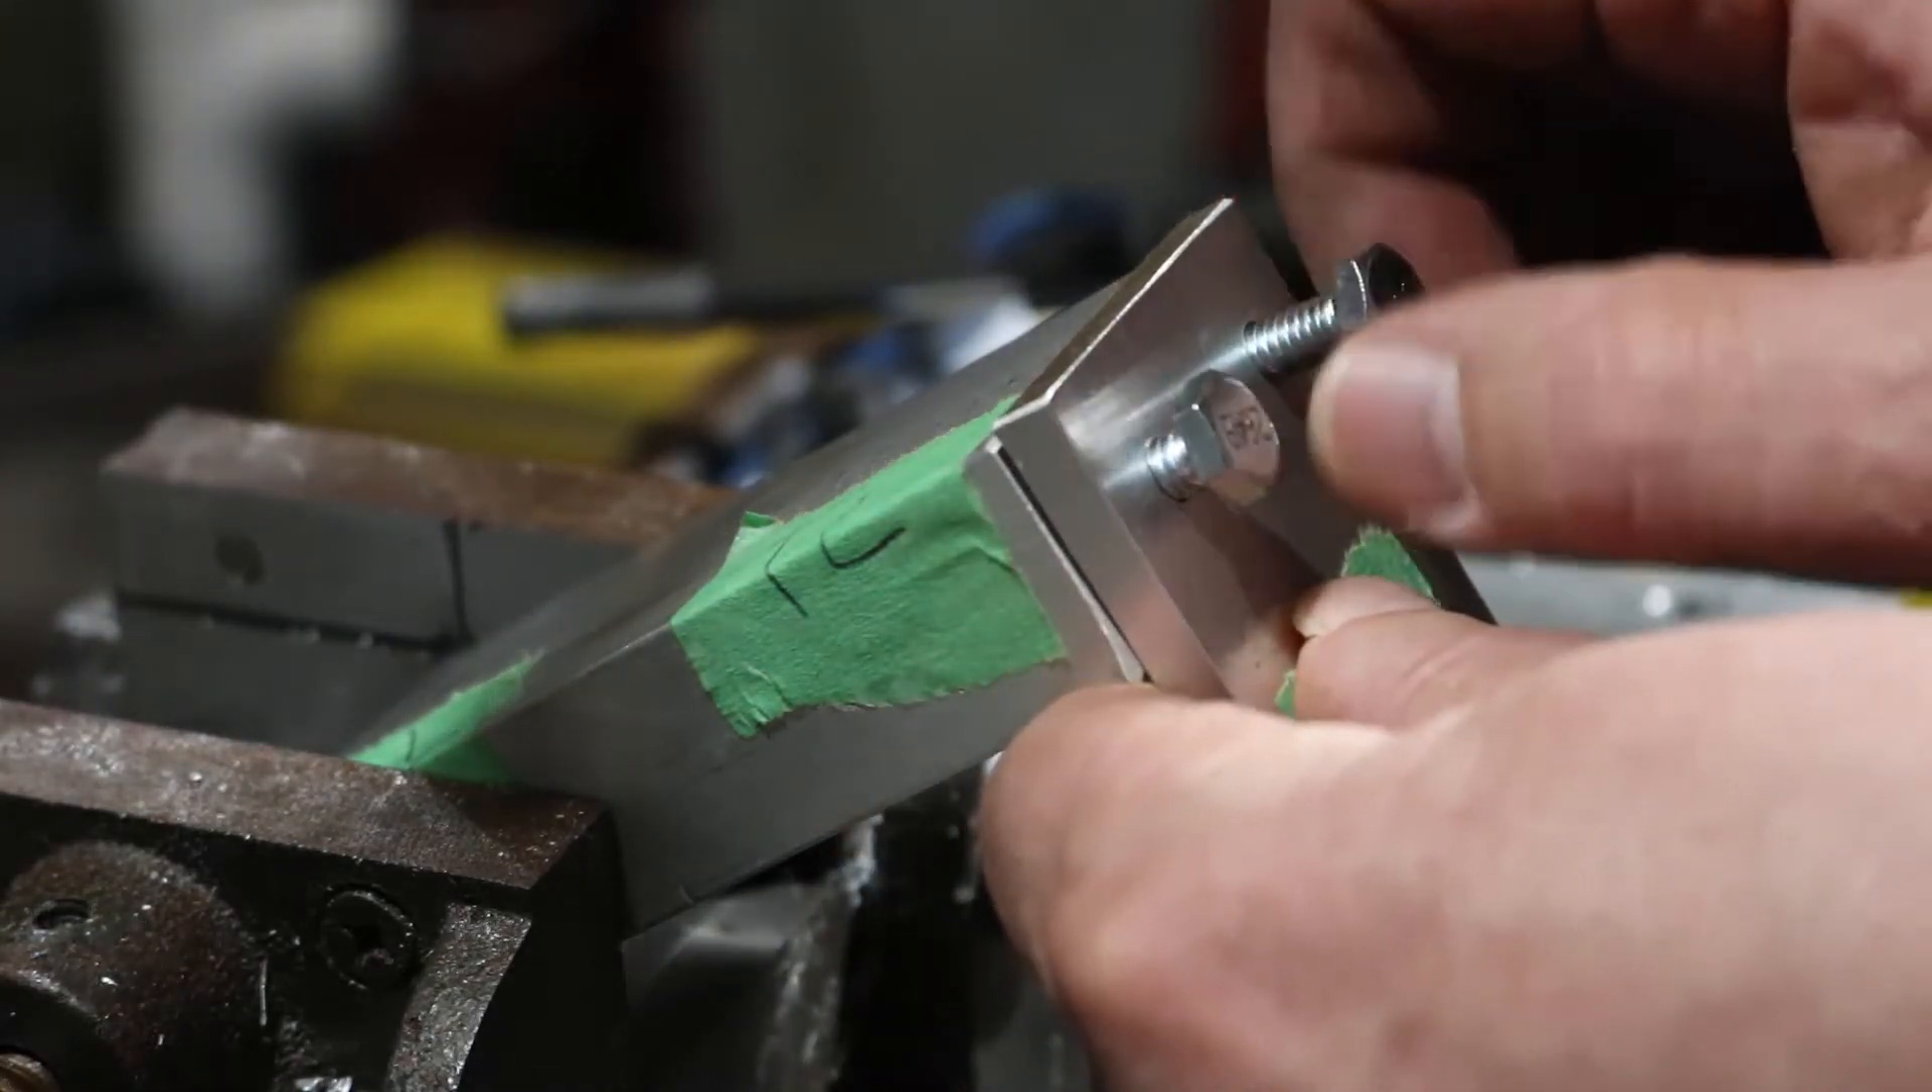So I can see these bolts just fit through the holes.